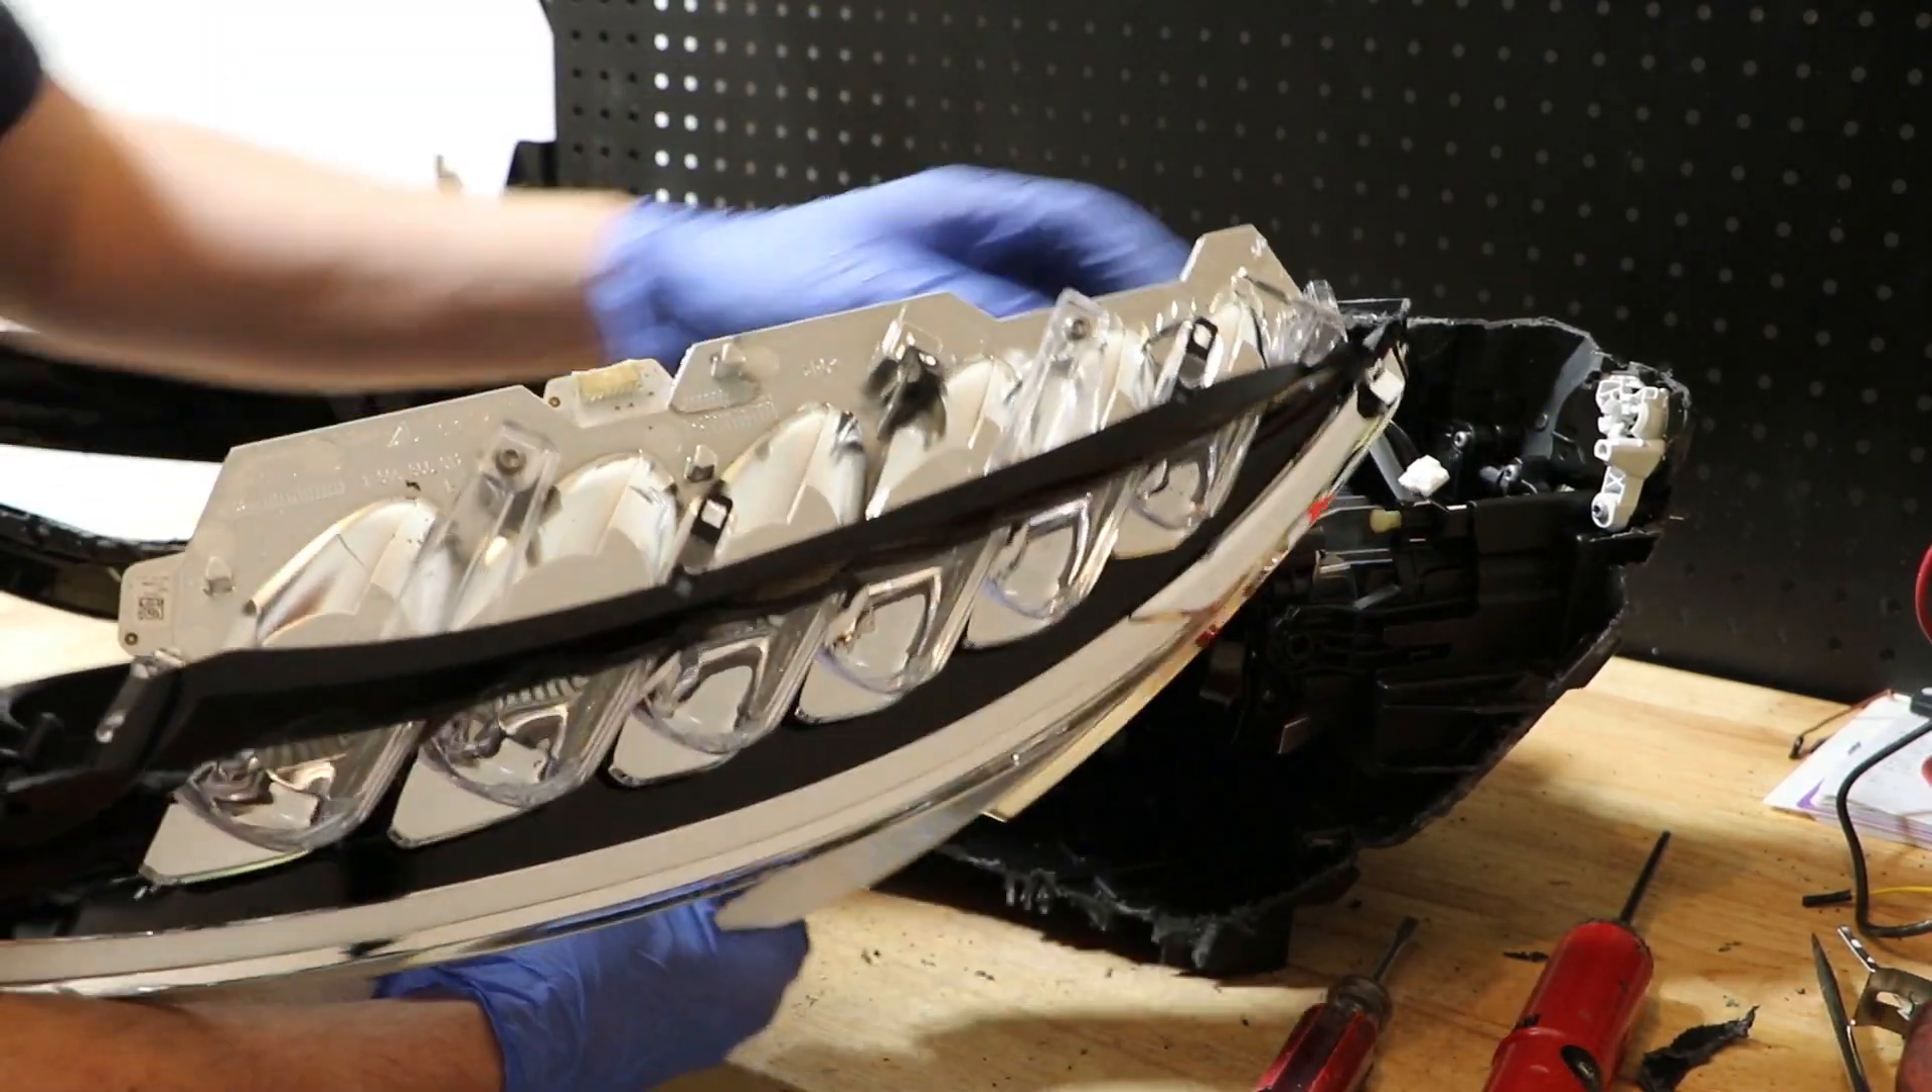So we have the bezel free.